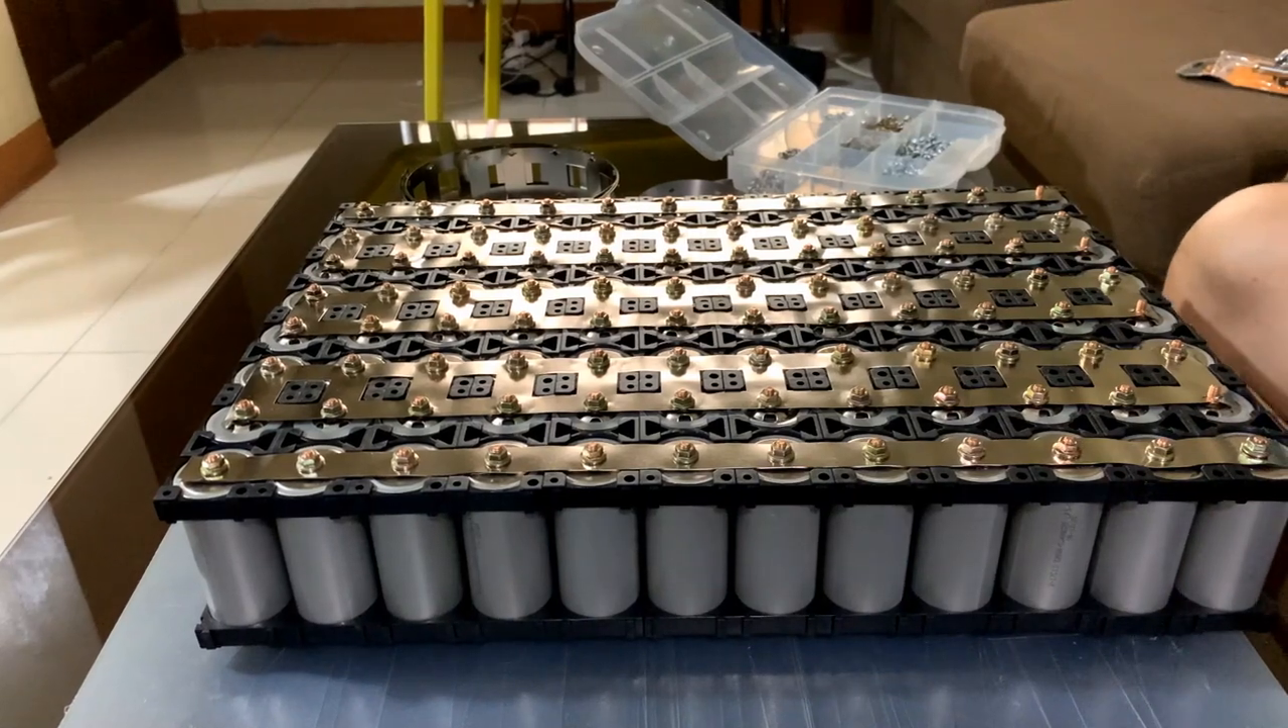Ayan, natapos na rin natin kabitan ng tabbing wires.